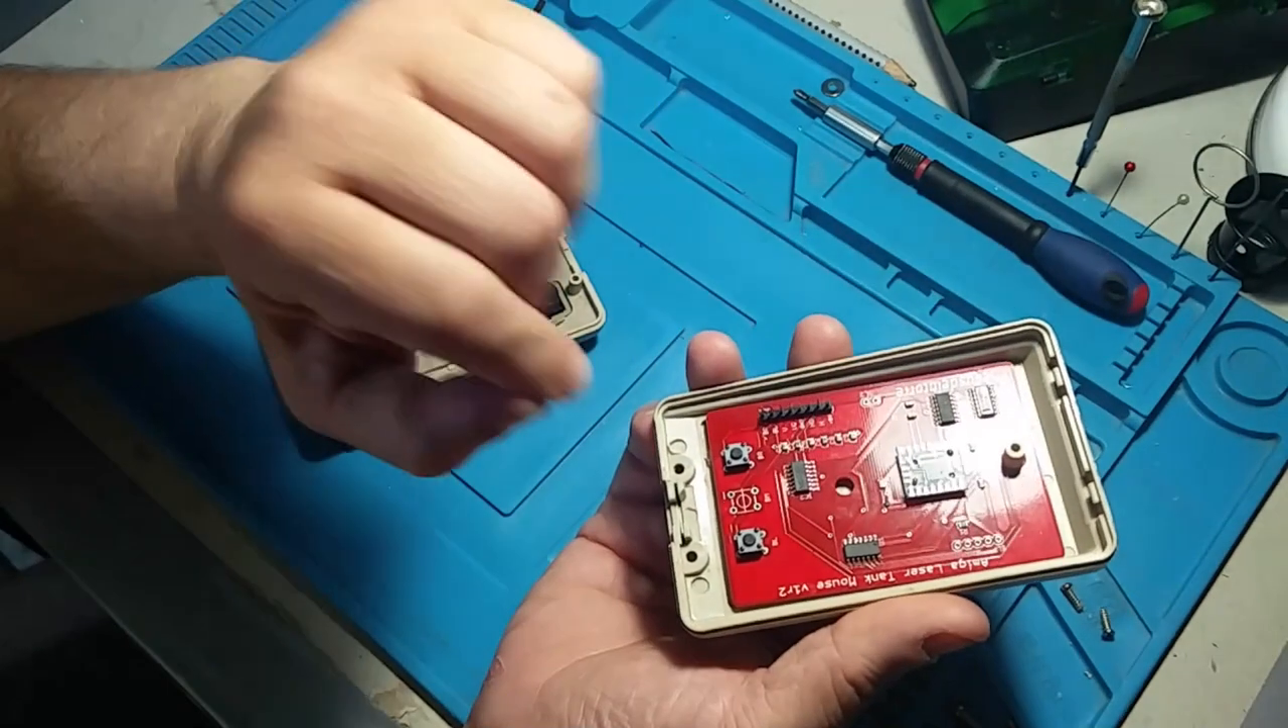And as you can see, the board now fits perfectly, but I couldn't screw it in, so I had to hot glue it in also.